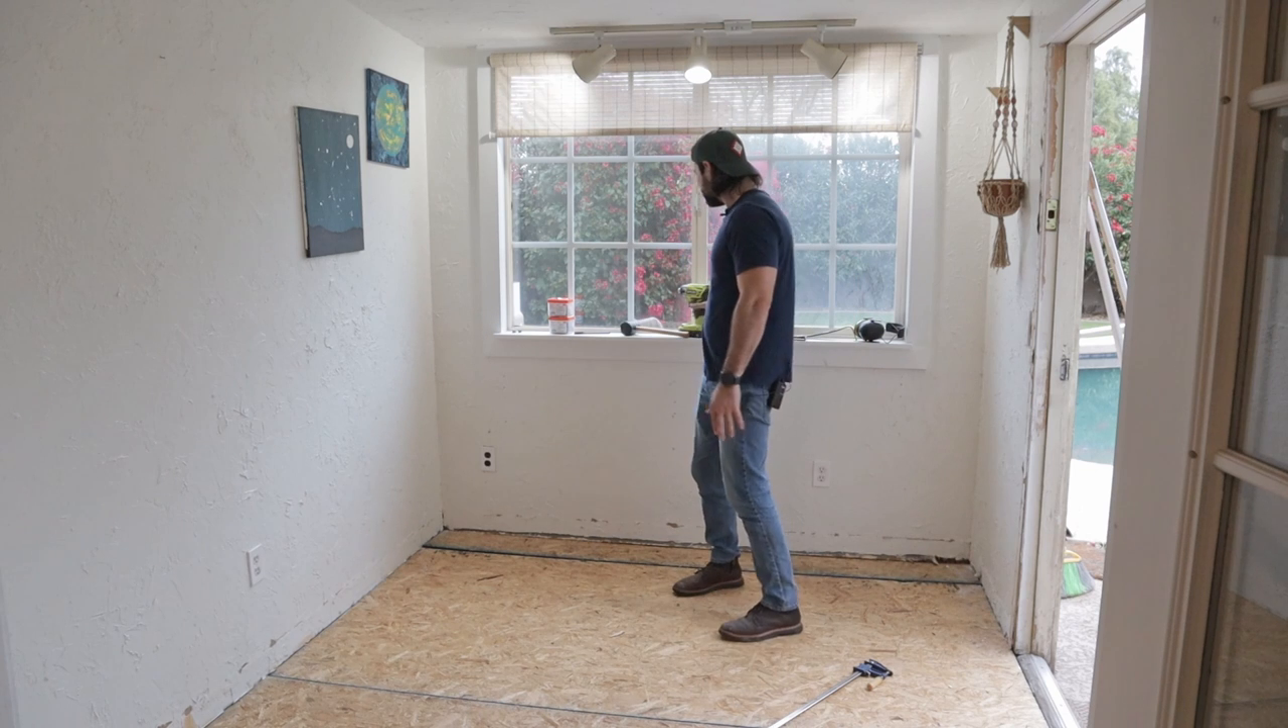Hannah and I got the subfloor in and it looks great. We only had to ask nicely a couple times.